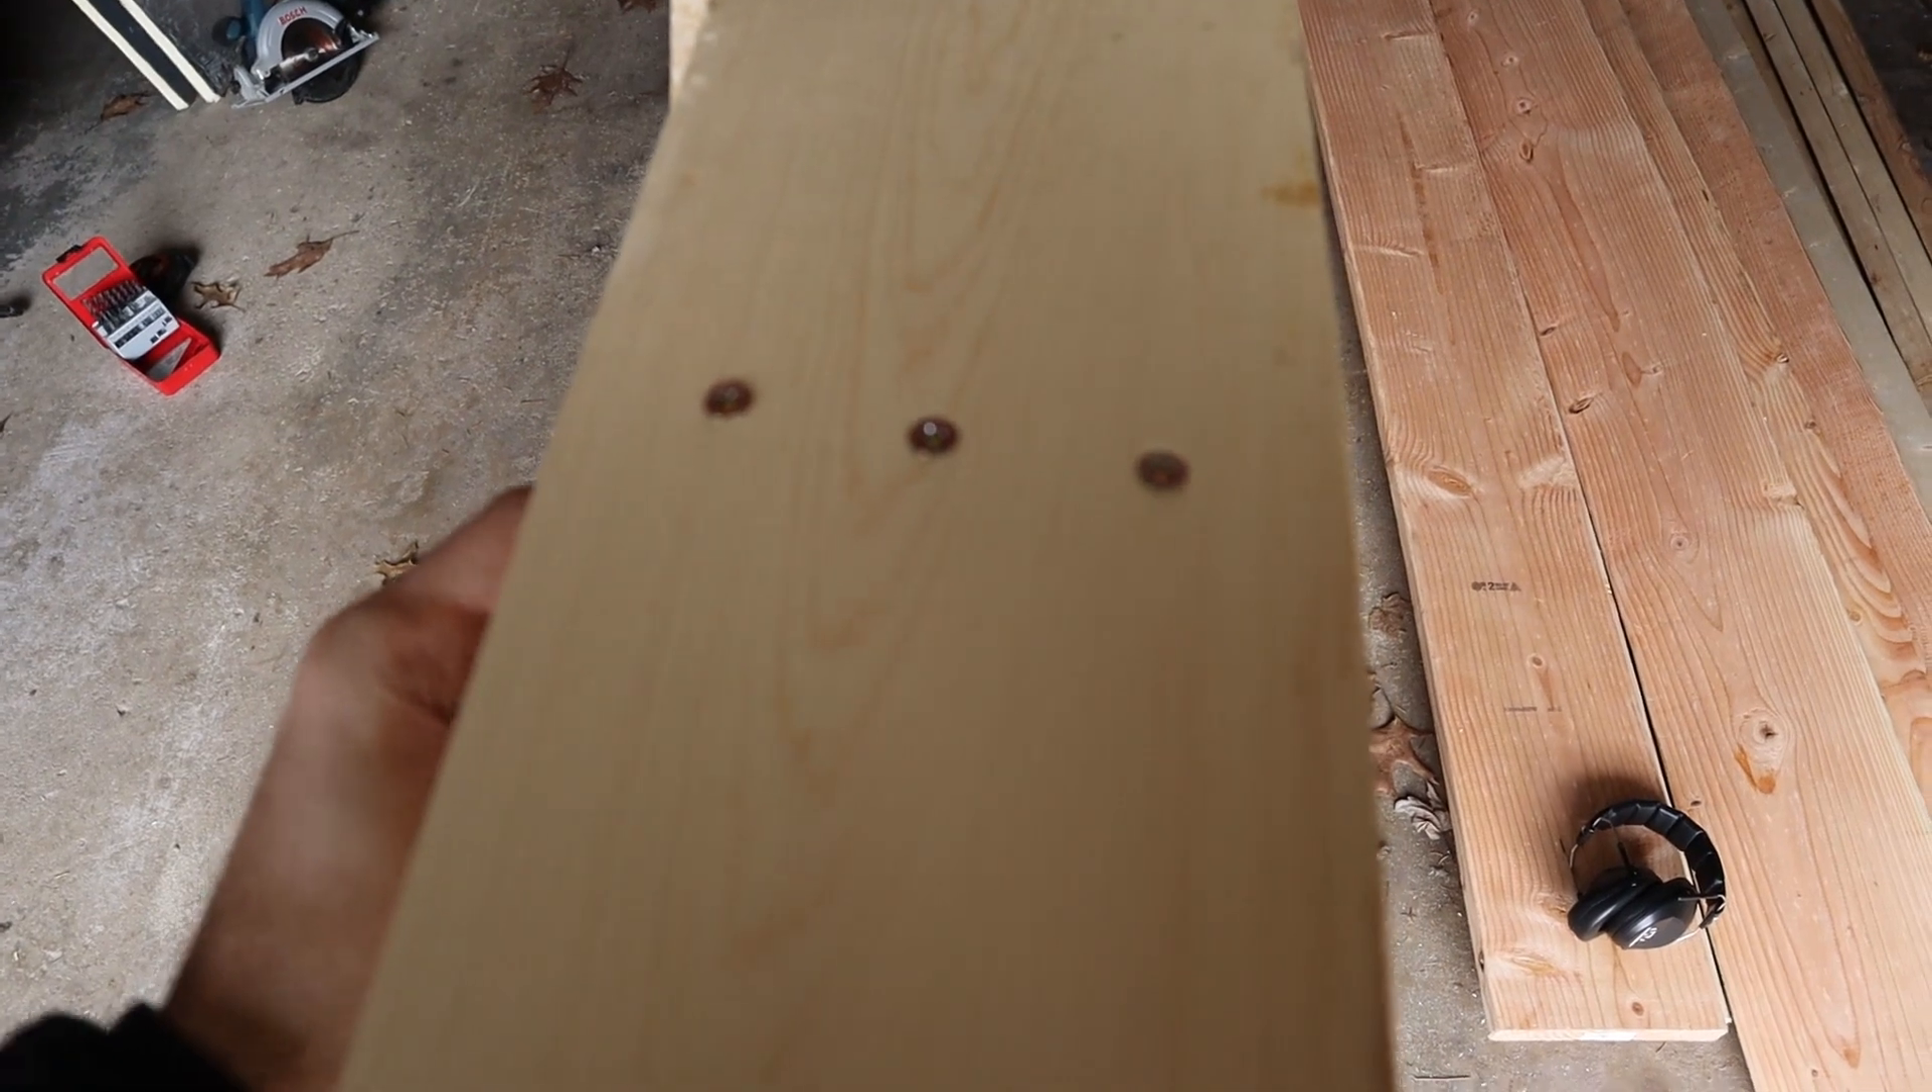I put in three screws there on each of the ends to make the the outer square.